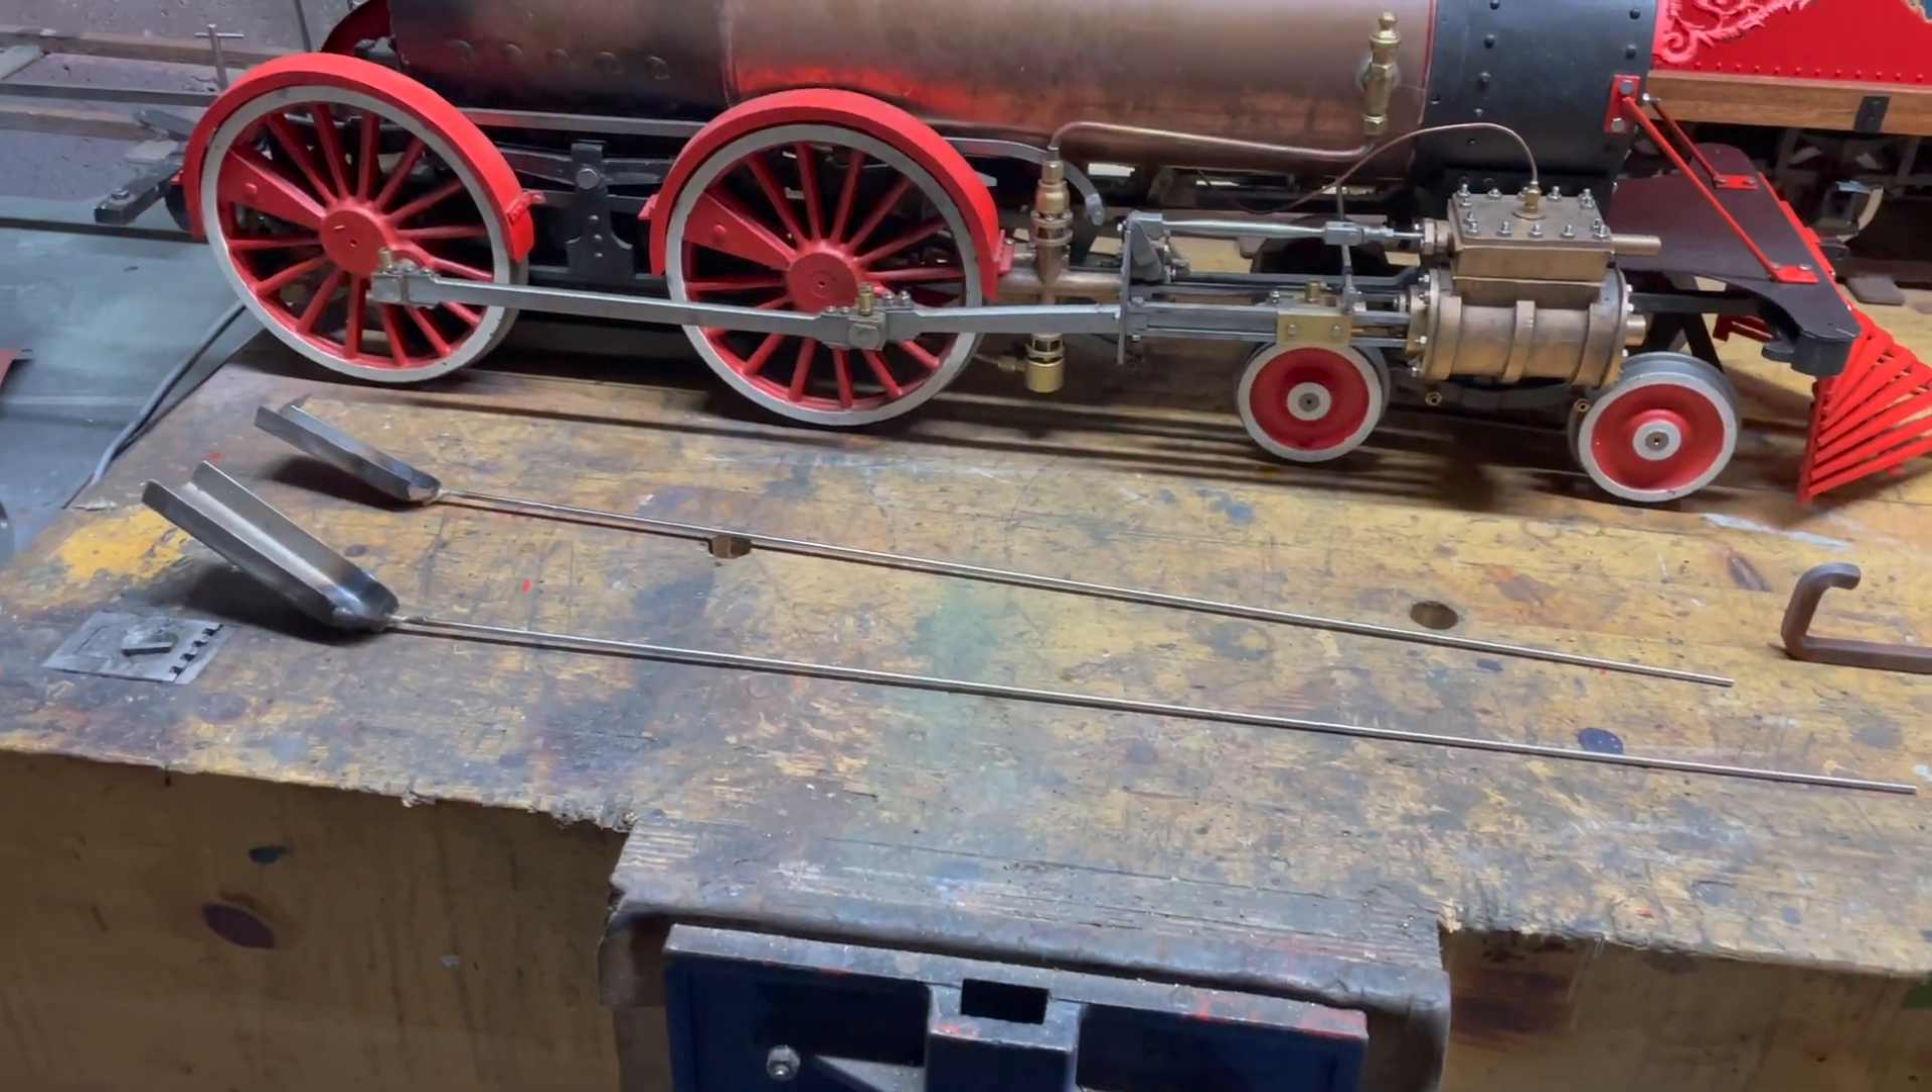I've got I've made two shovels currently with no handle on because one of the issues is well how long do I make it.